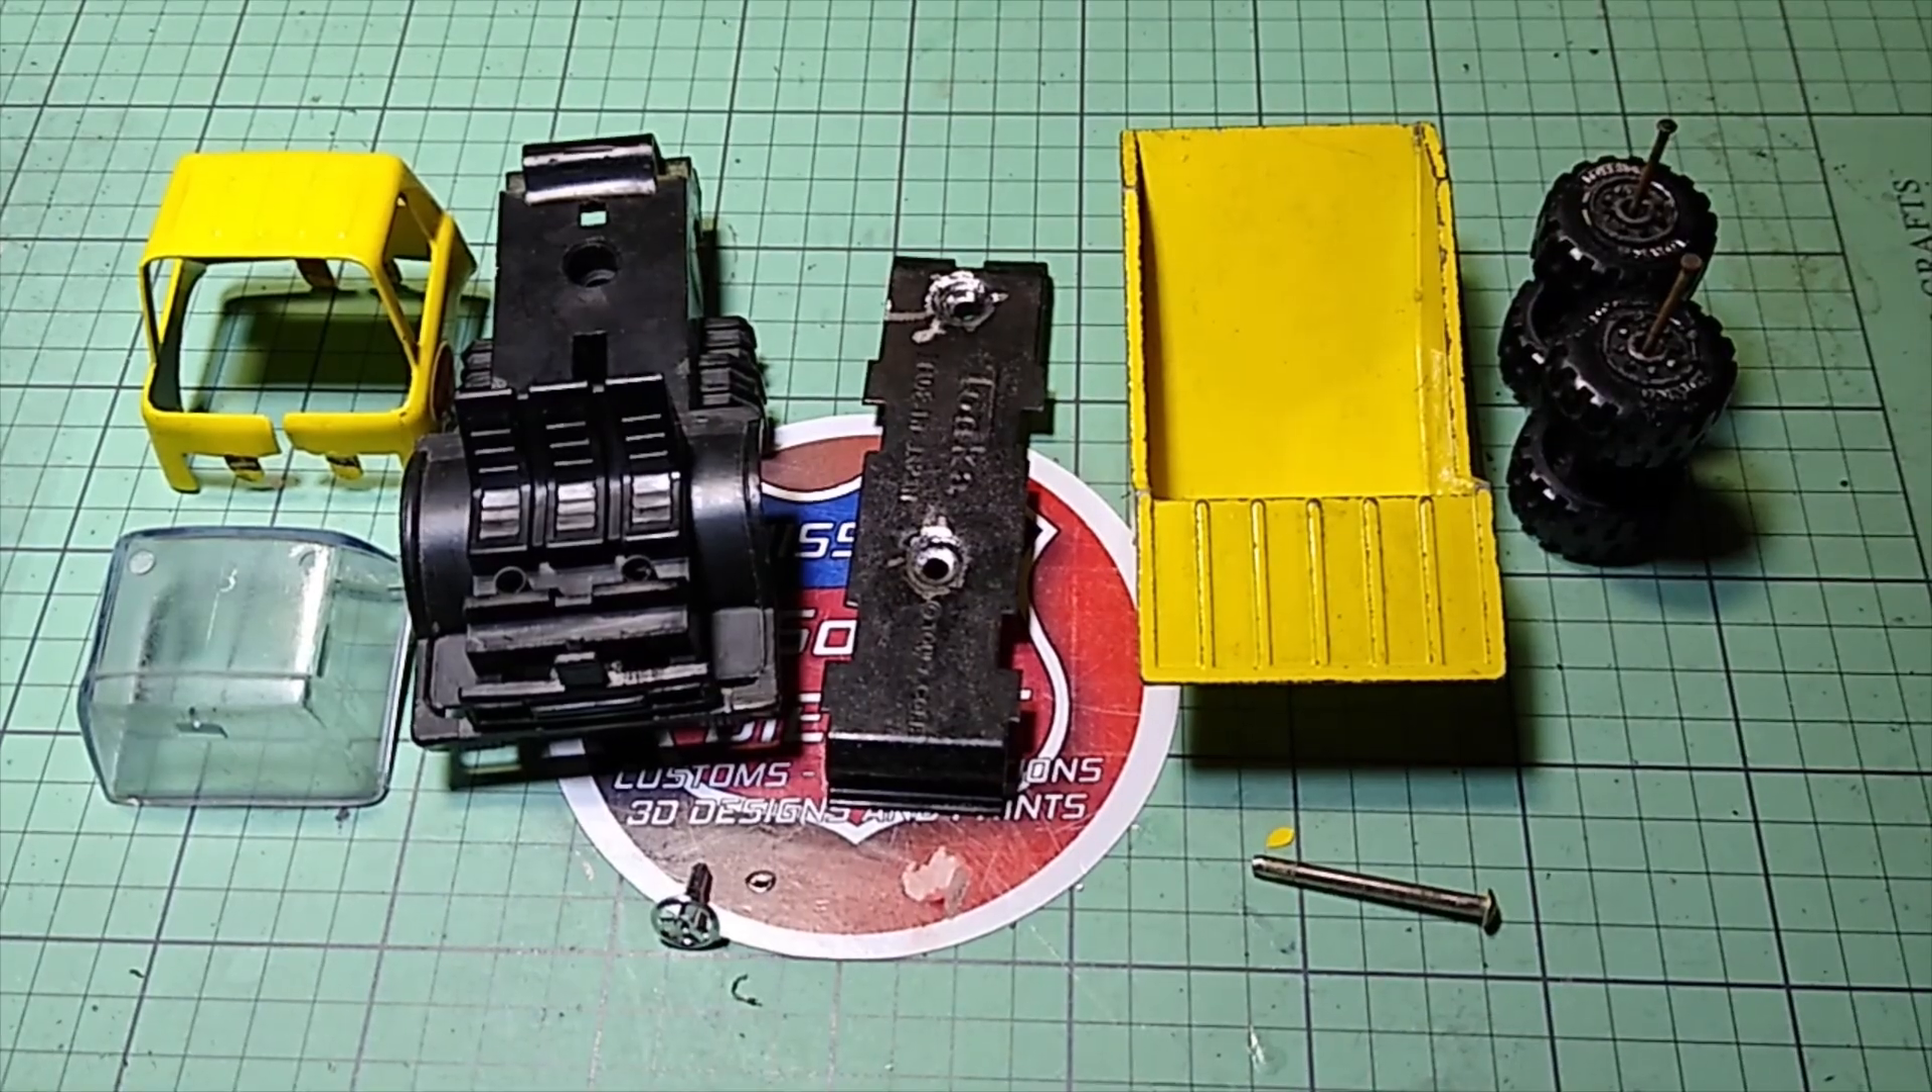Well, we've got our little Tonka dump truck all blown apart.